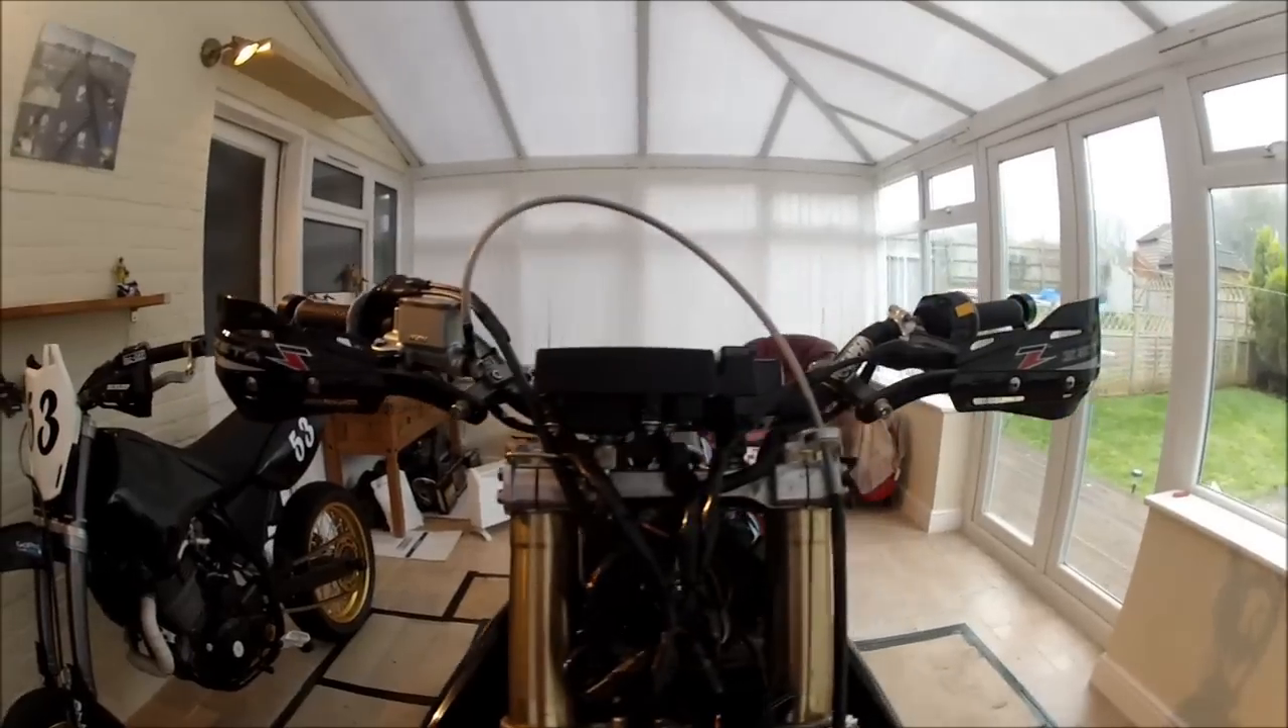We're all done. Handguards are all fitted. Tightened up.